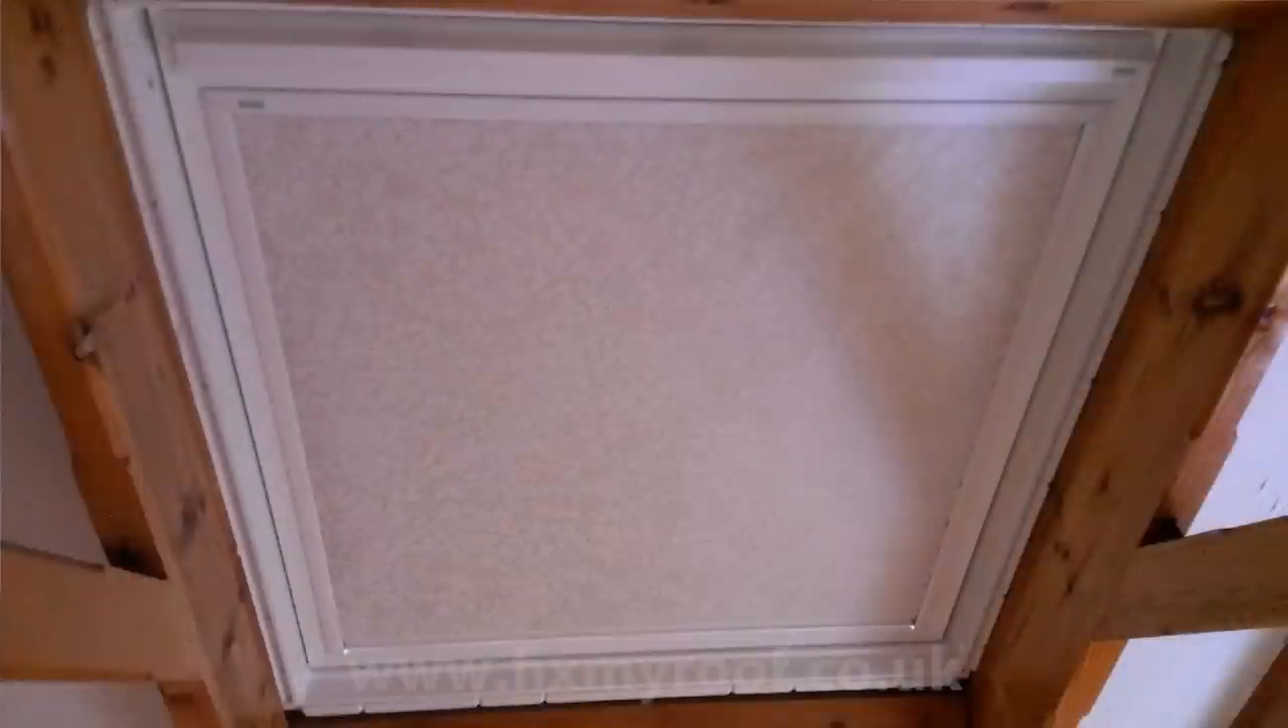Your new Velux blind is now complete.